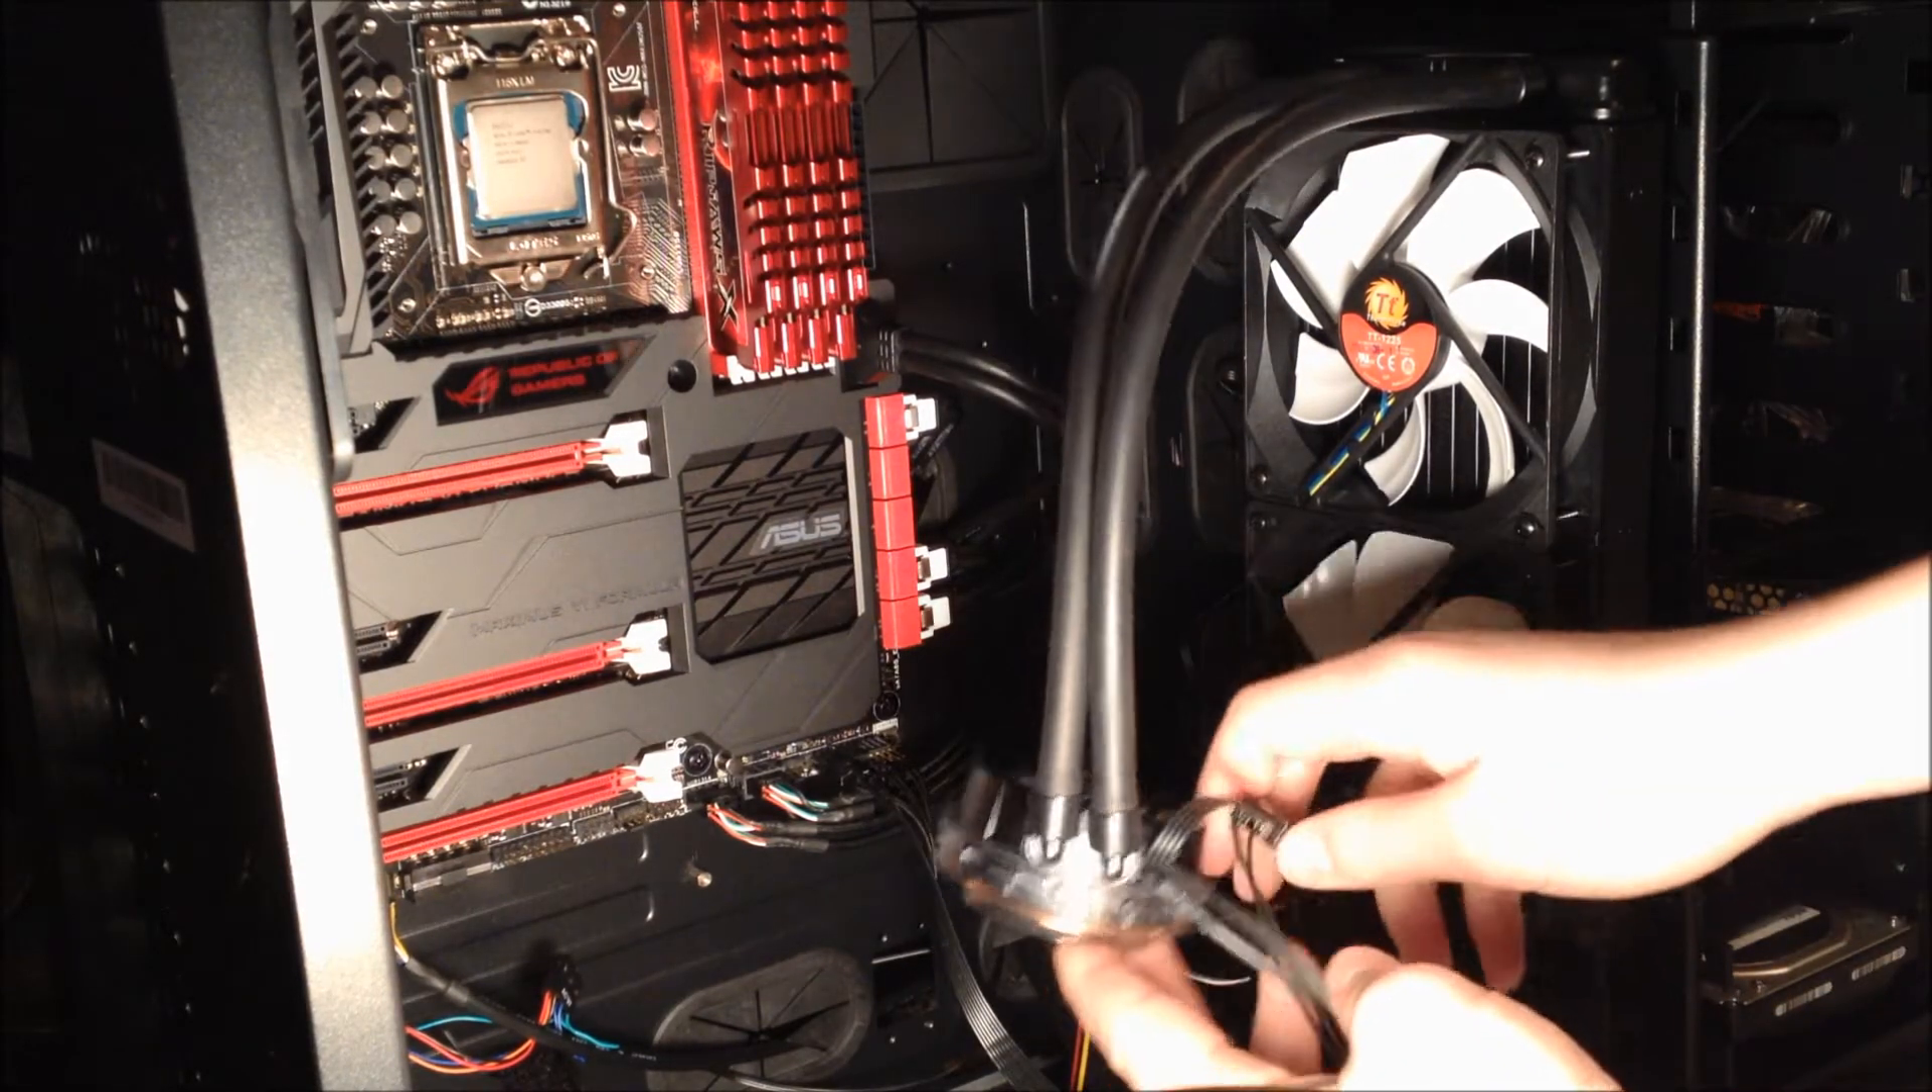Now i didn't hook up the actual cooler yet.